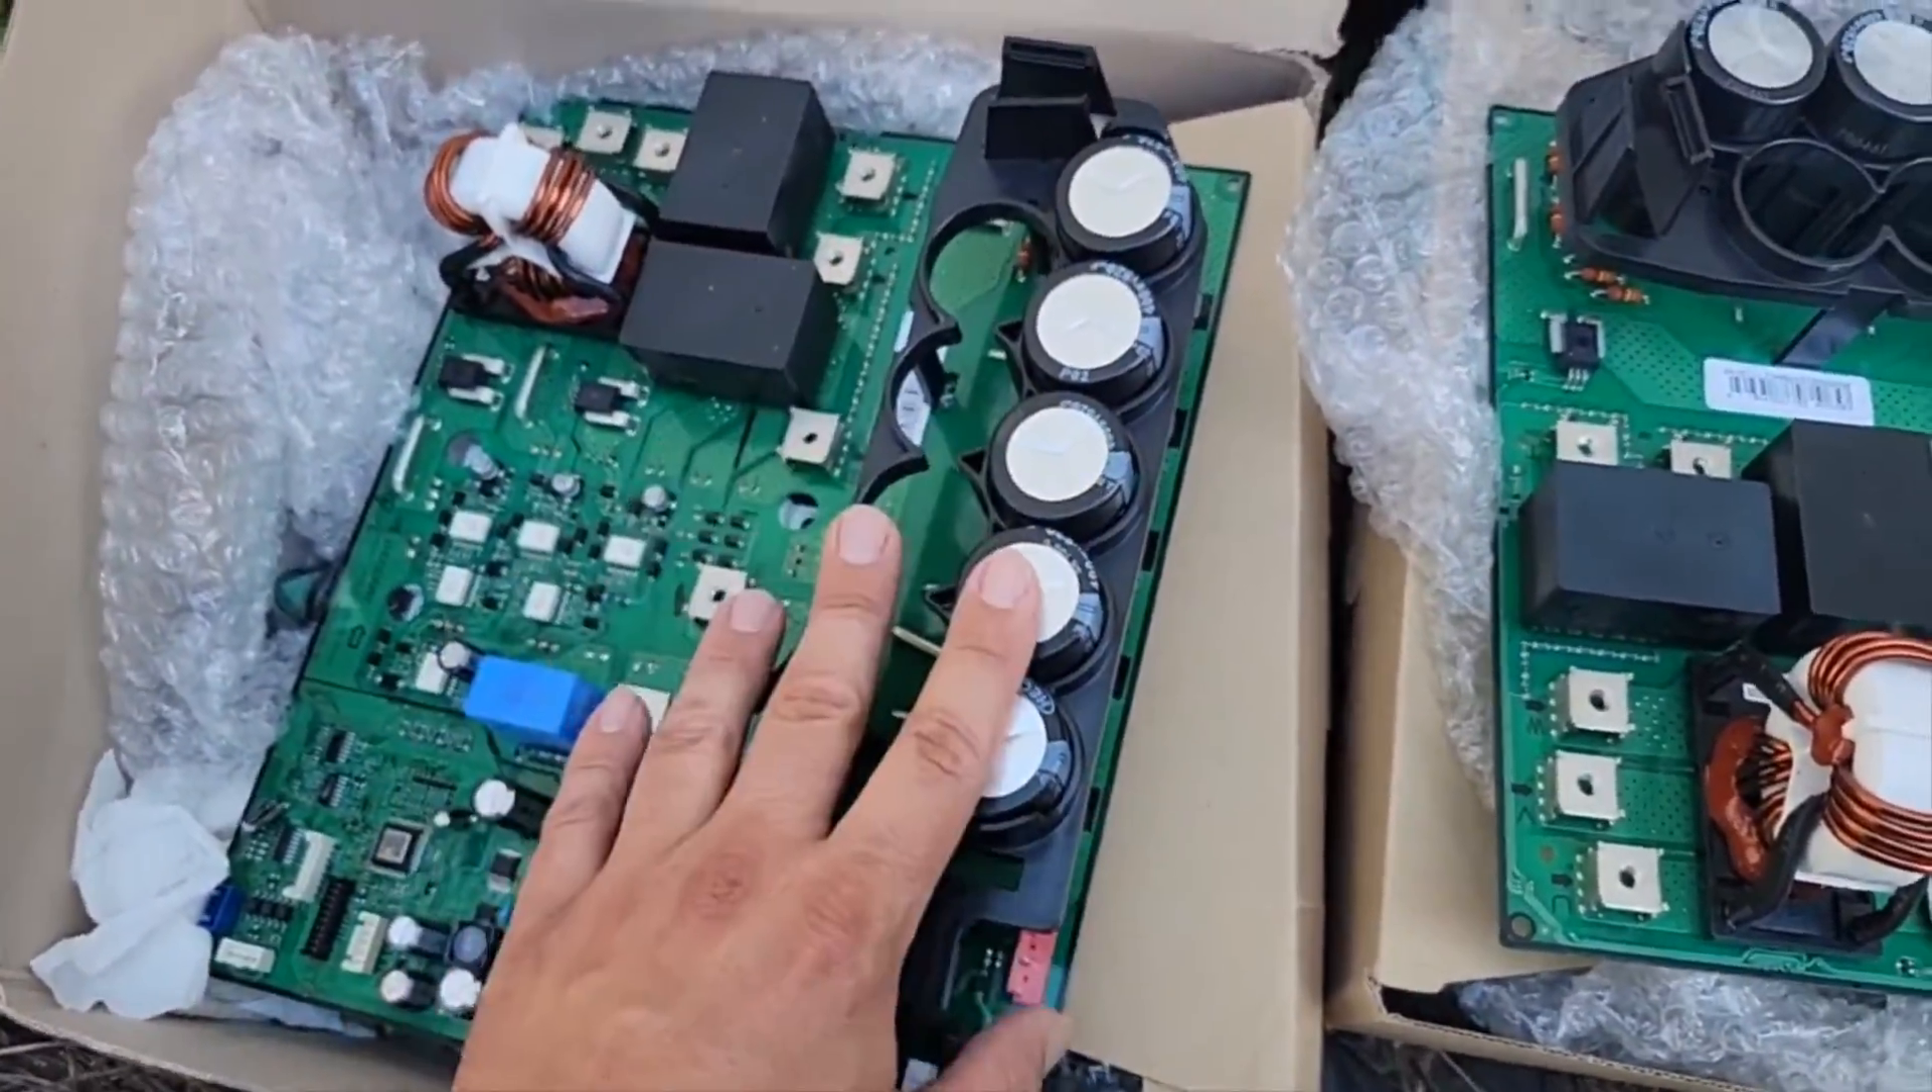I also took the plastic holders that are around the capacitors off of the old inverter boards, and I placed them on the new ones before I install them.